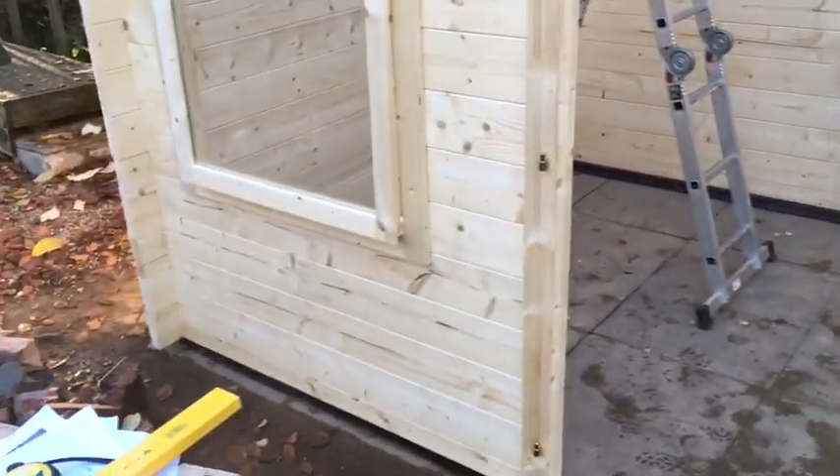We have now constructed a little bit more of the sides and put the door frame in and also the window in.